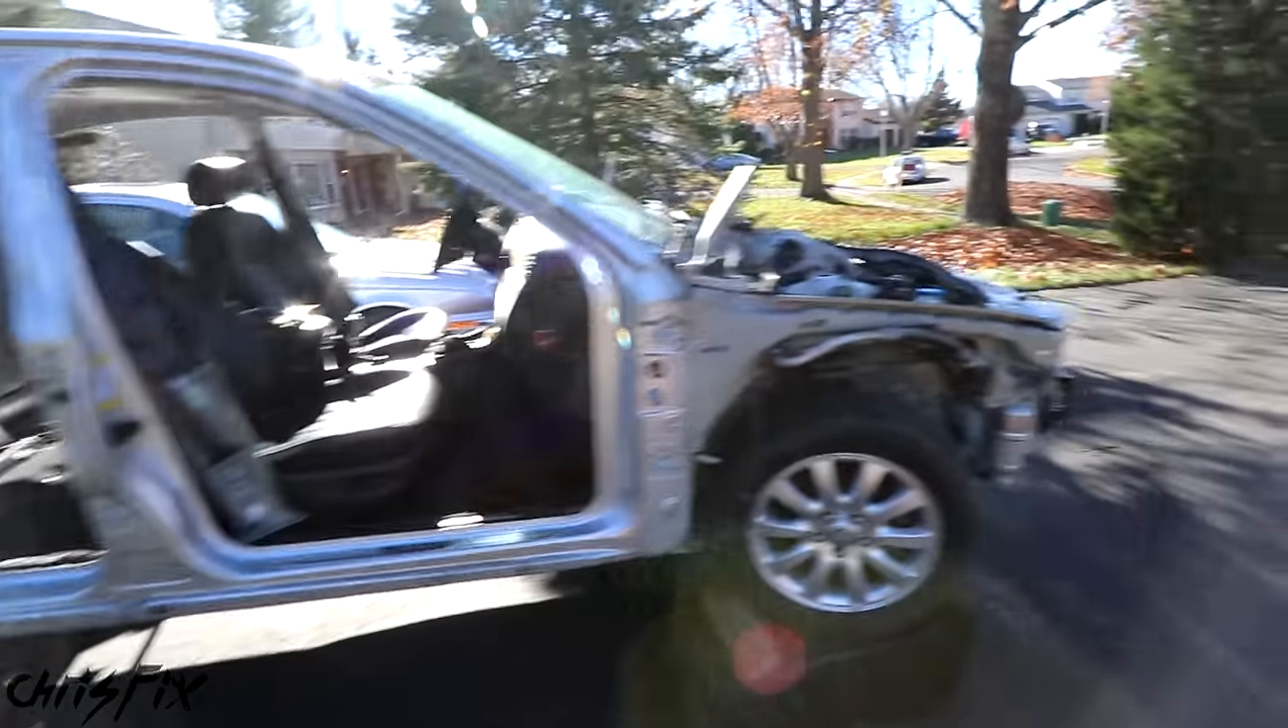And we removed all the doors, the hood, the side skirts, and the front bumper, along with the lights, which is big.